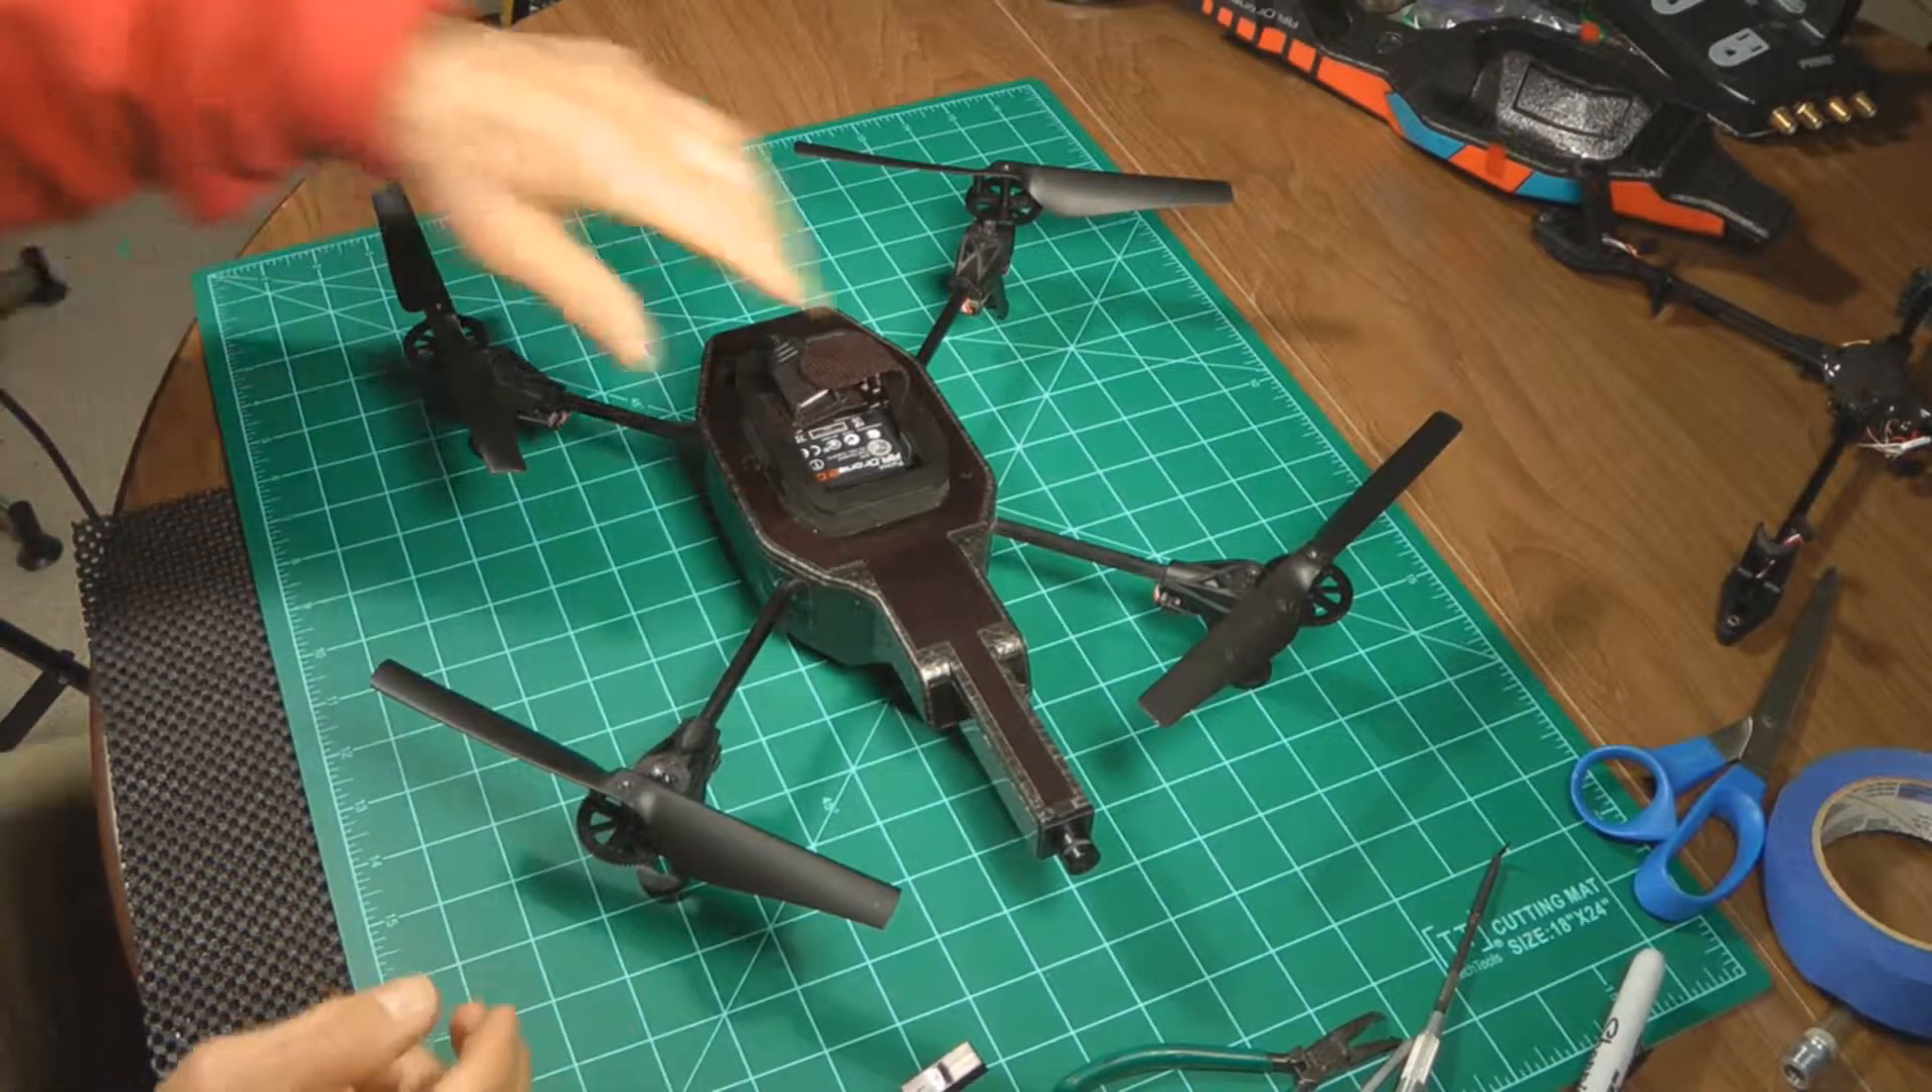Well, all four motors, gears, props, everything's installed right now, and it's time to see whether or not we did it right.